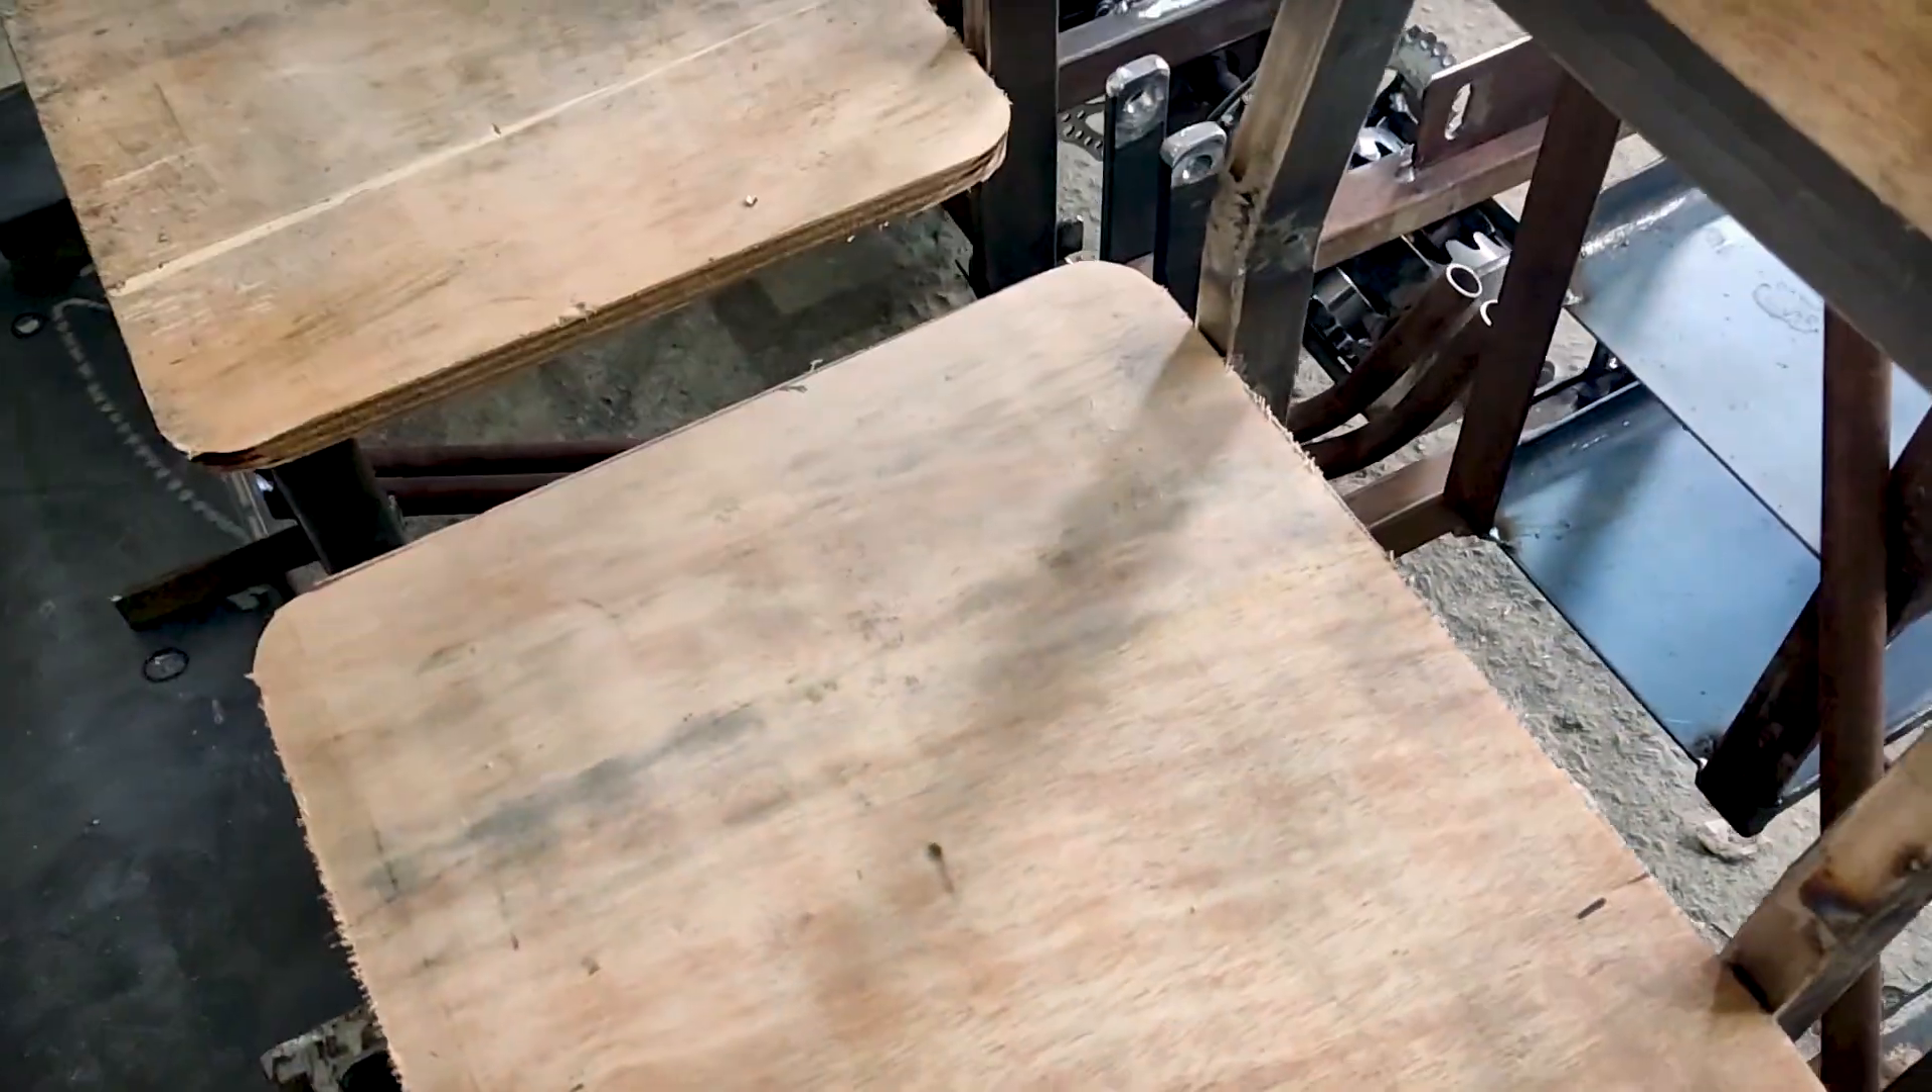O banco está solto ainda Tem que forrar esse banco ainda, colocar um estofado nele.